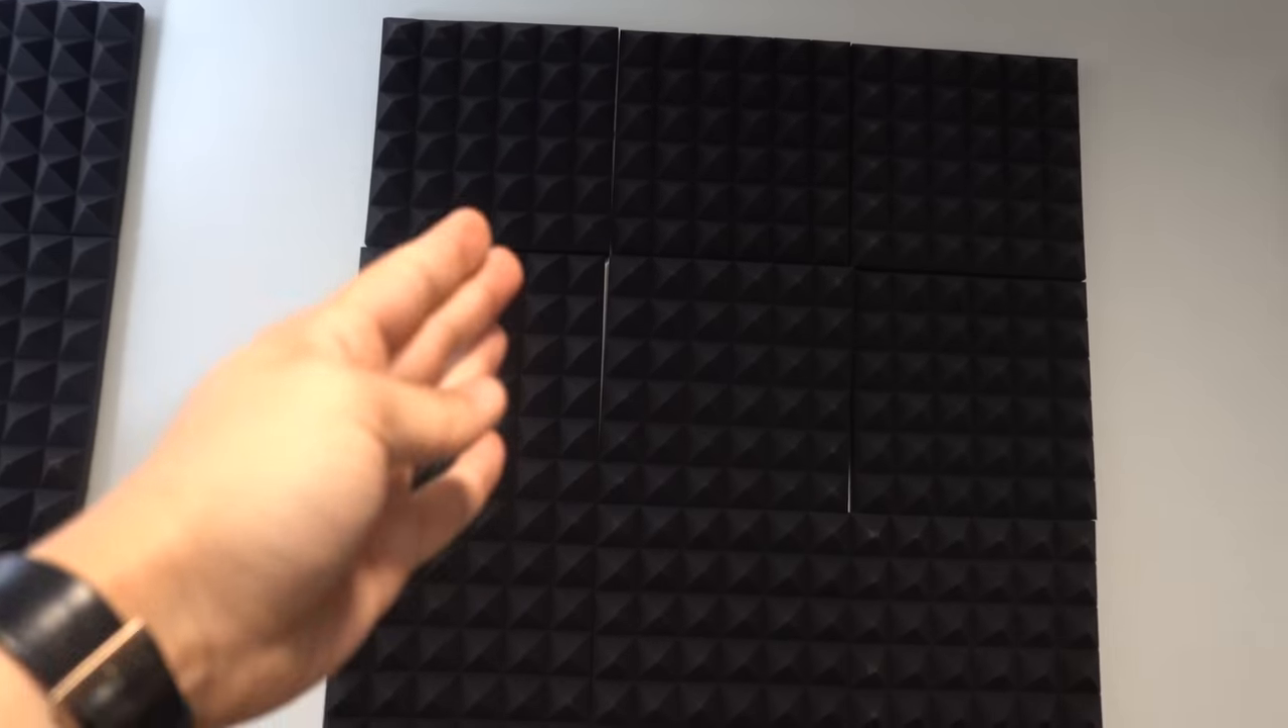I'm using some cardboard behind each of these square foot panels along with some command strips. And you can see that there's some gaps here, right? These gaps weren't here when I first mounted the panels to the wall. But over time, the command strips have maybe shifted or the glue's kind of weakened or something like that.